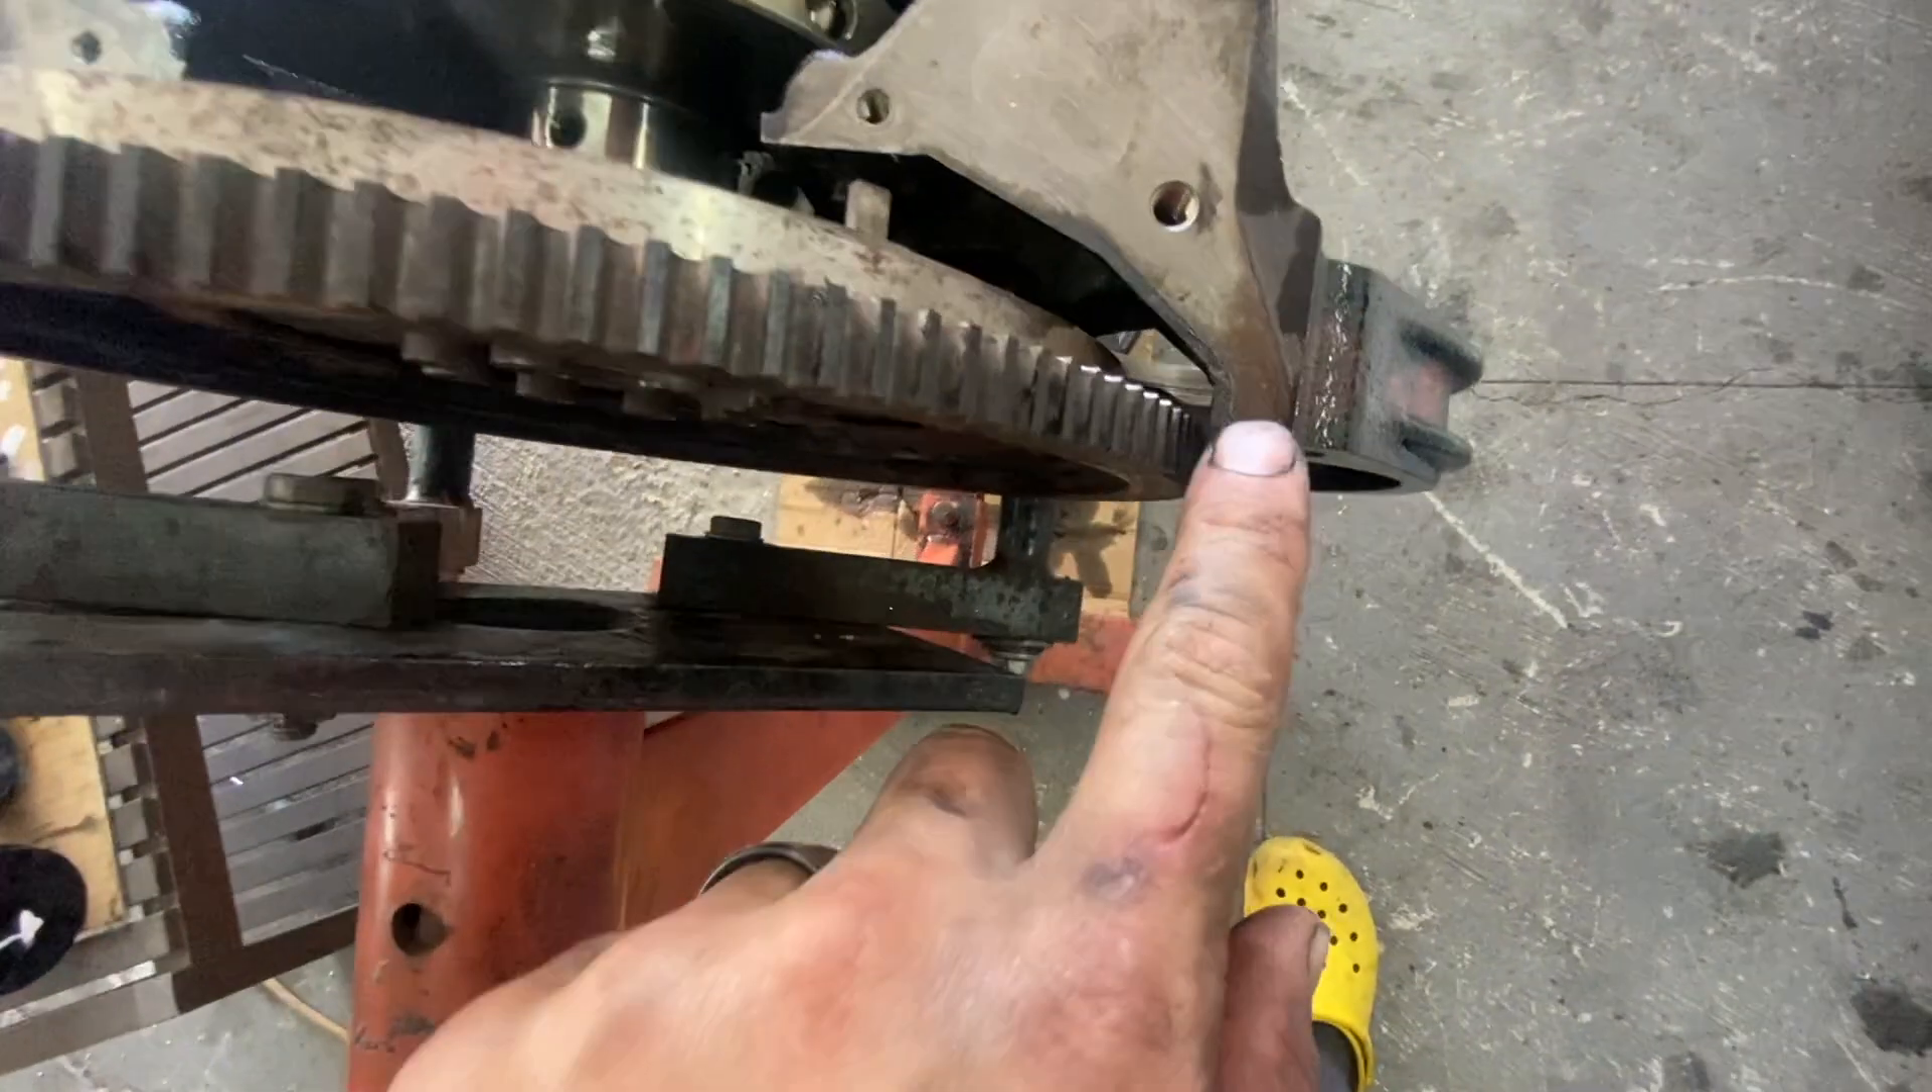I didn't take off the flywheel.